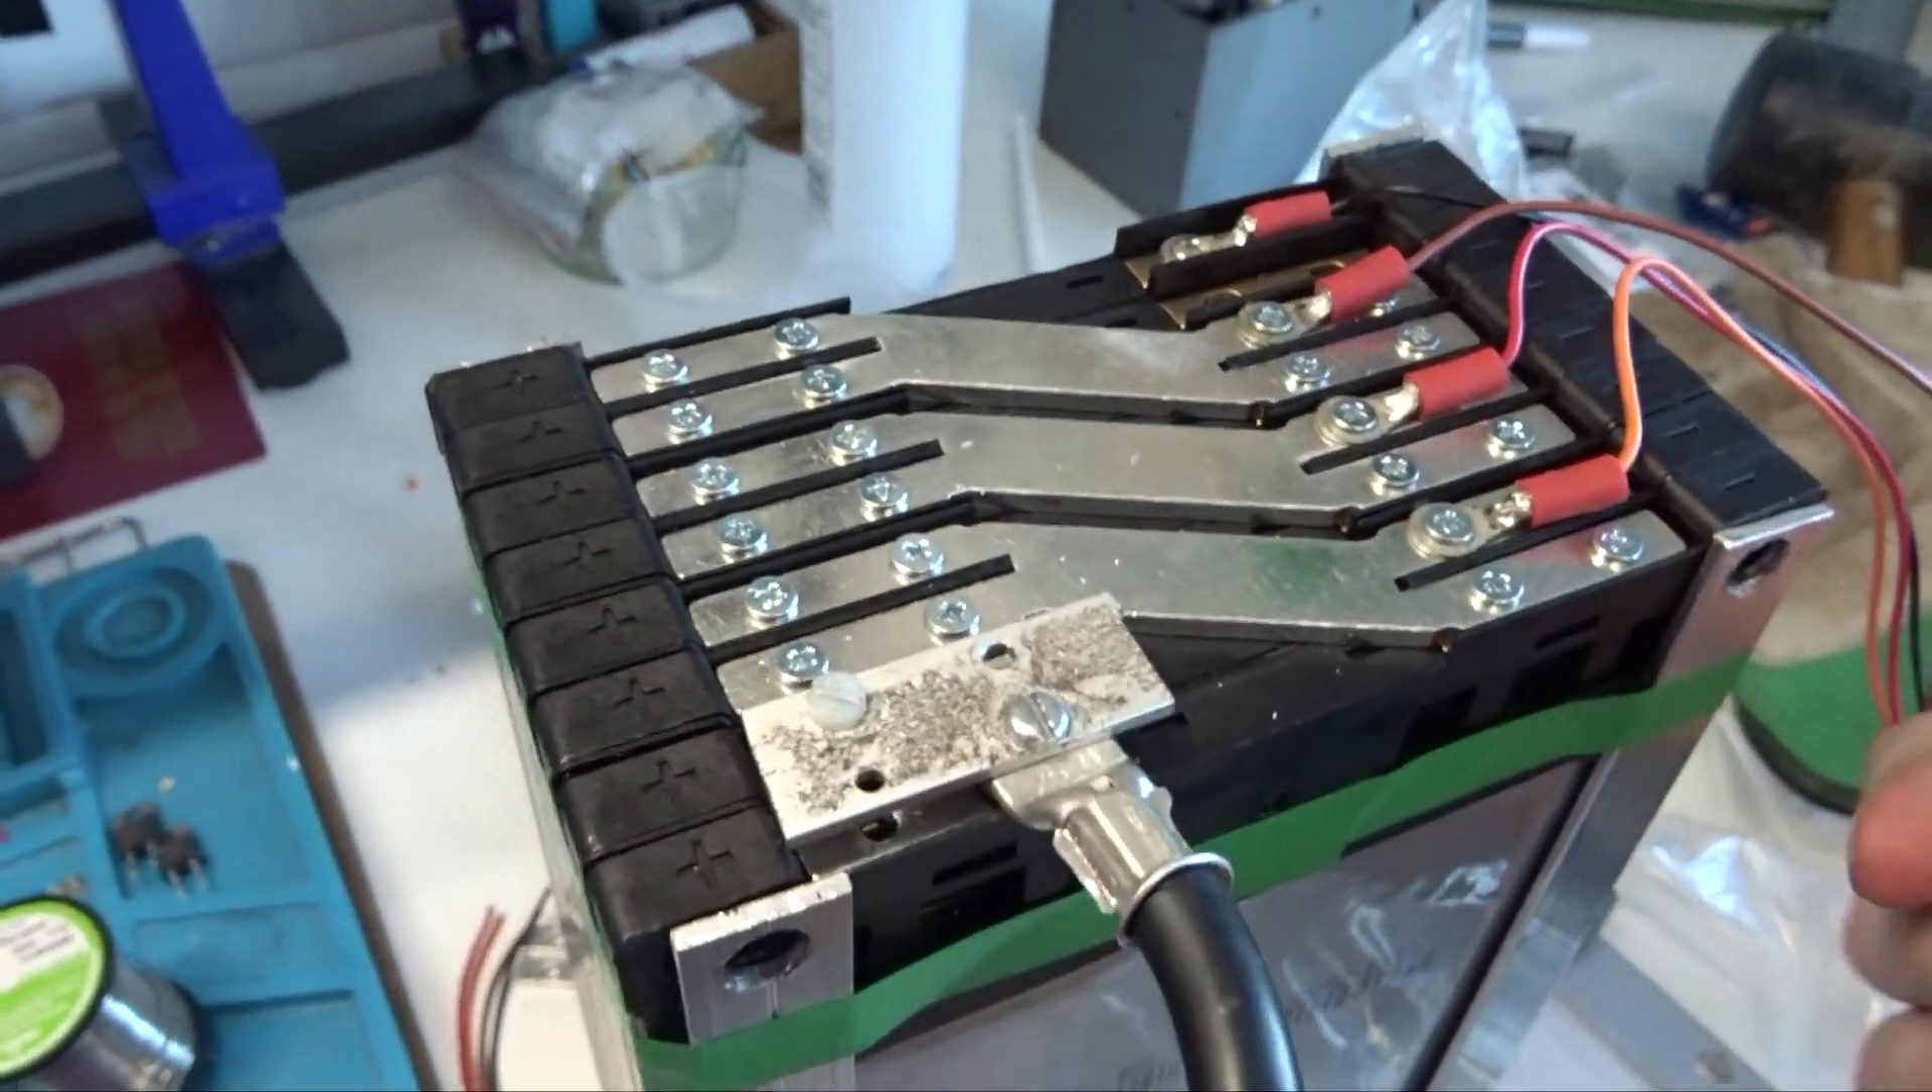I moved the balance leads over so they all come out one side so they're all equal lengths.